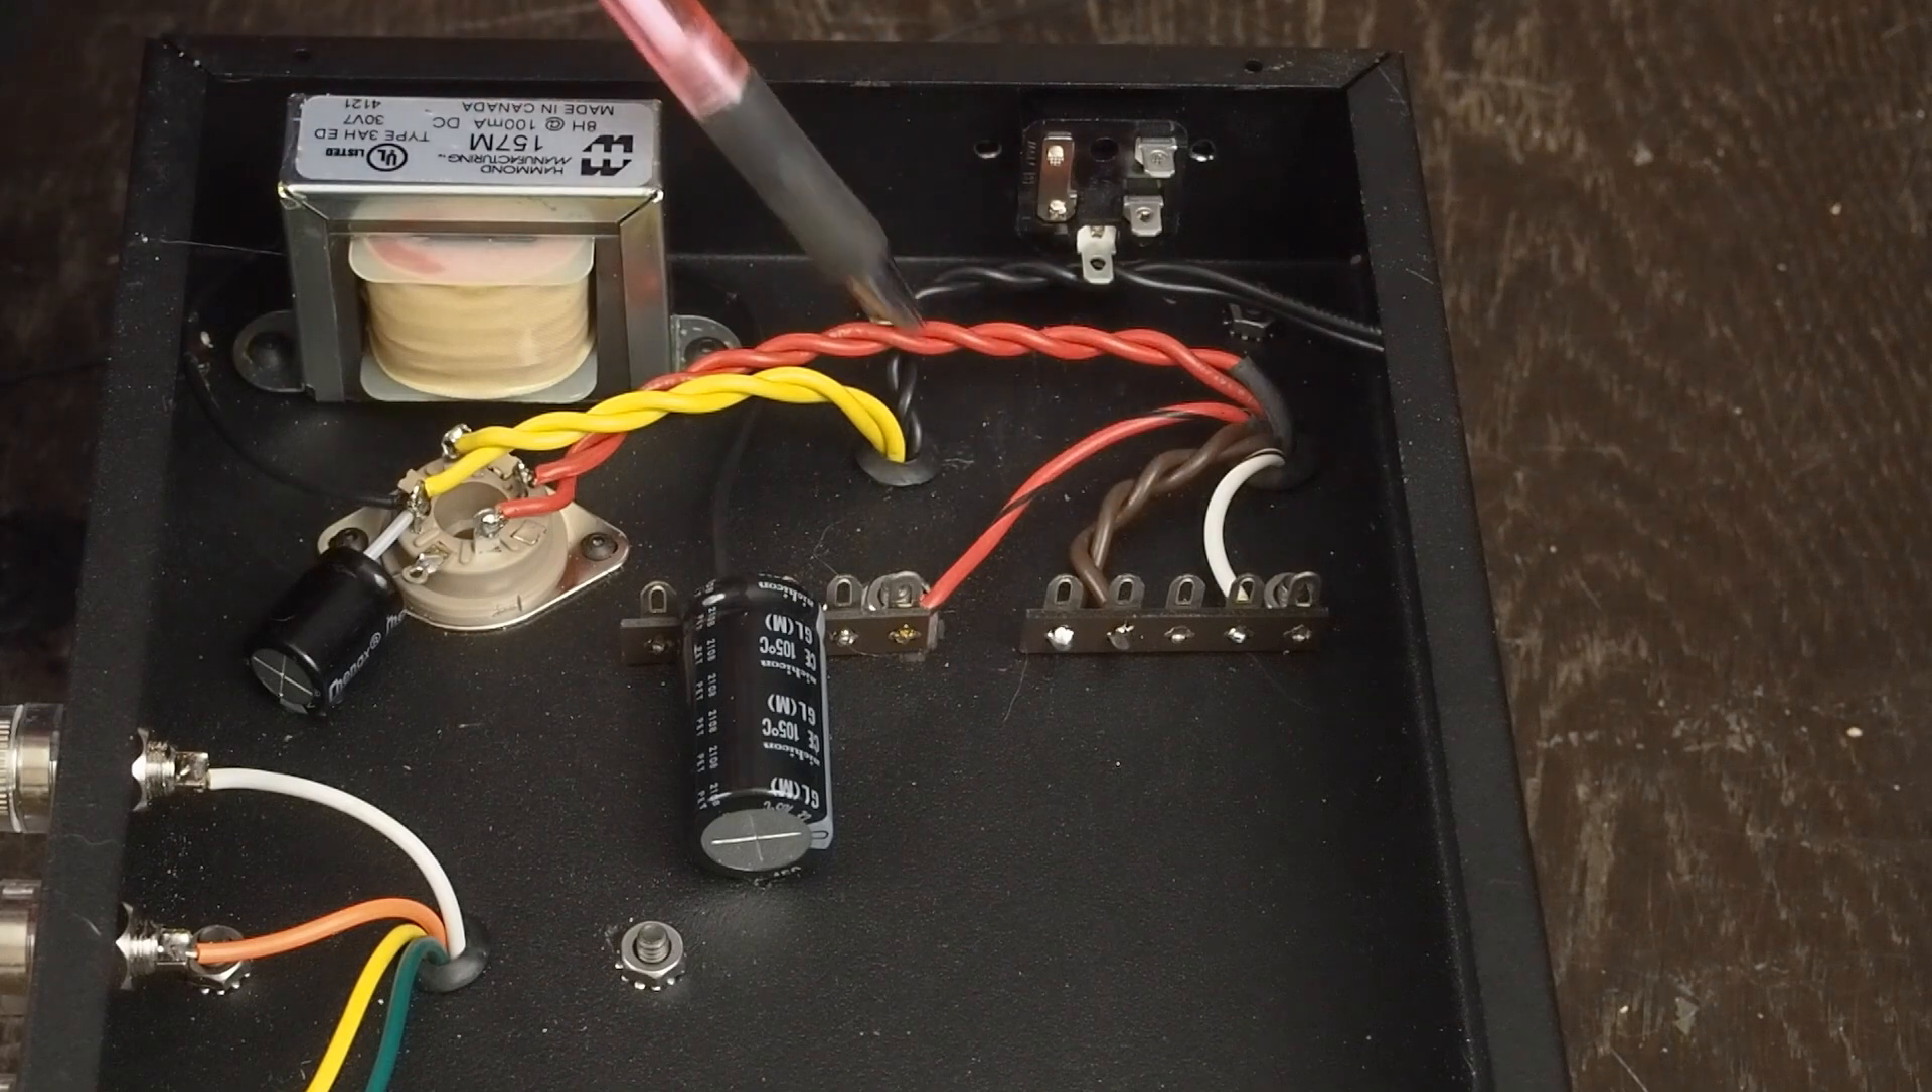As you can see, I've twisted all these AC wires to reduce hum and that's something you definitely need to do.